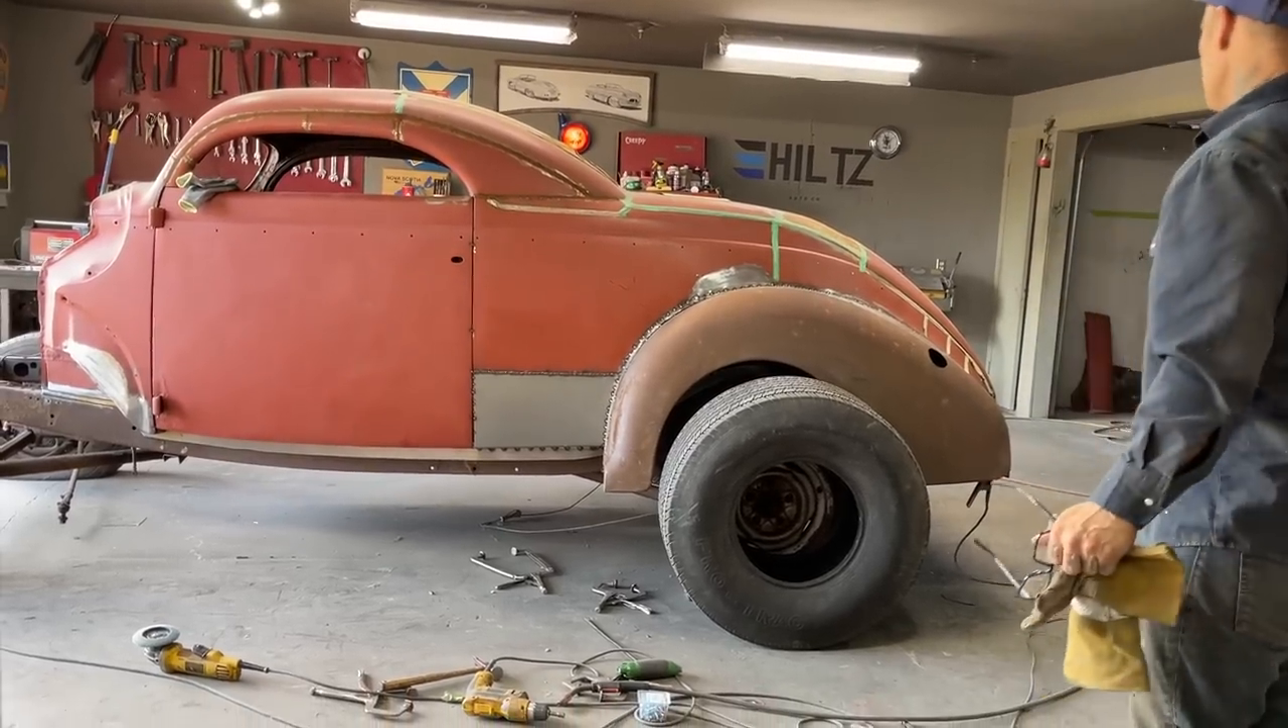So we've got one fender on, and we're going to continue, we're going to have to weld that all up.